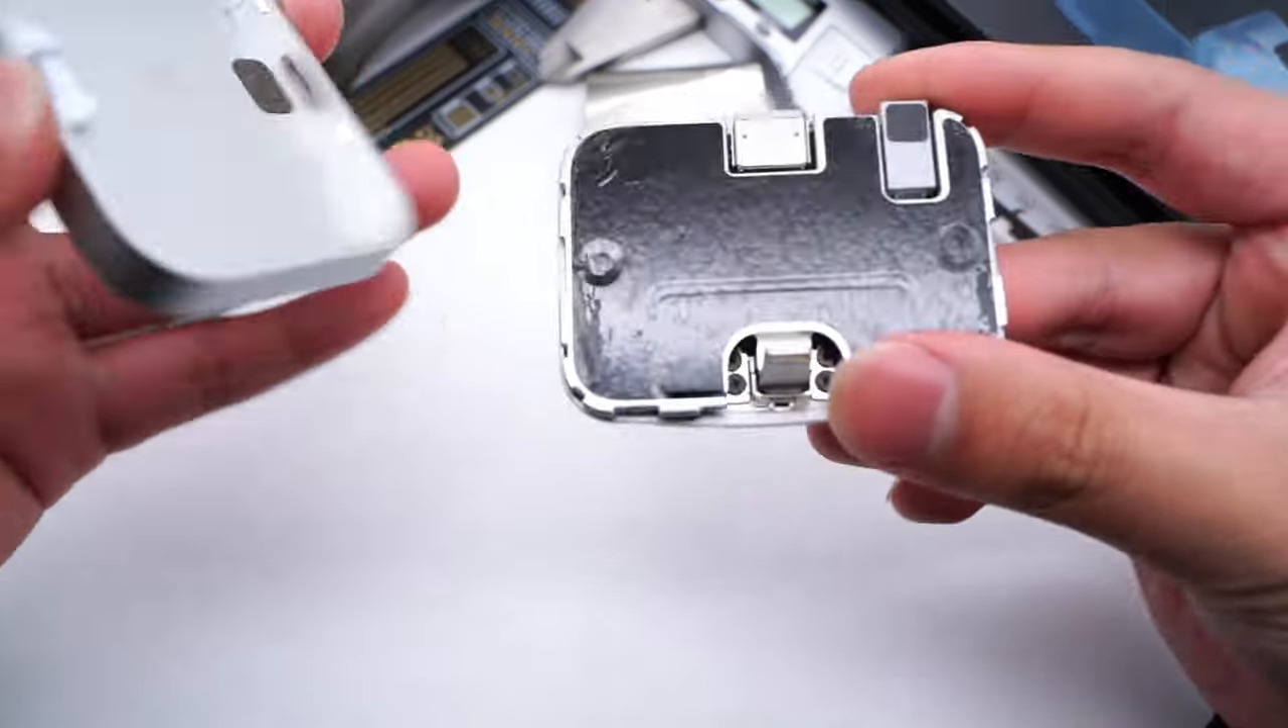After removing the top case, we can see the internal module.